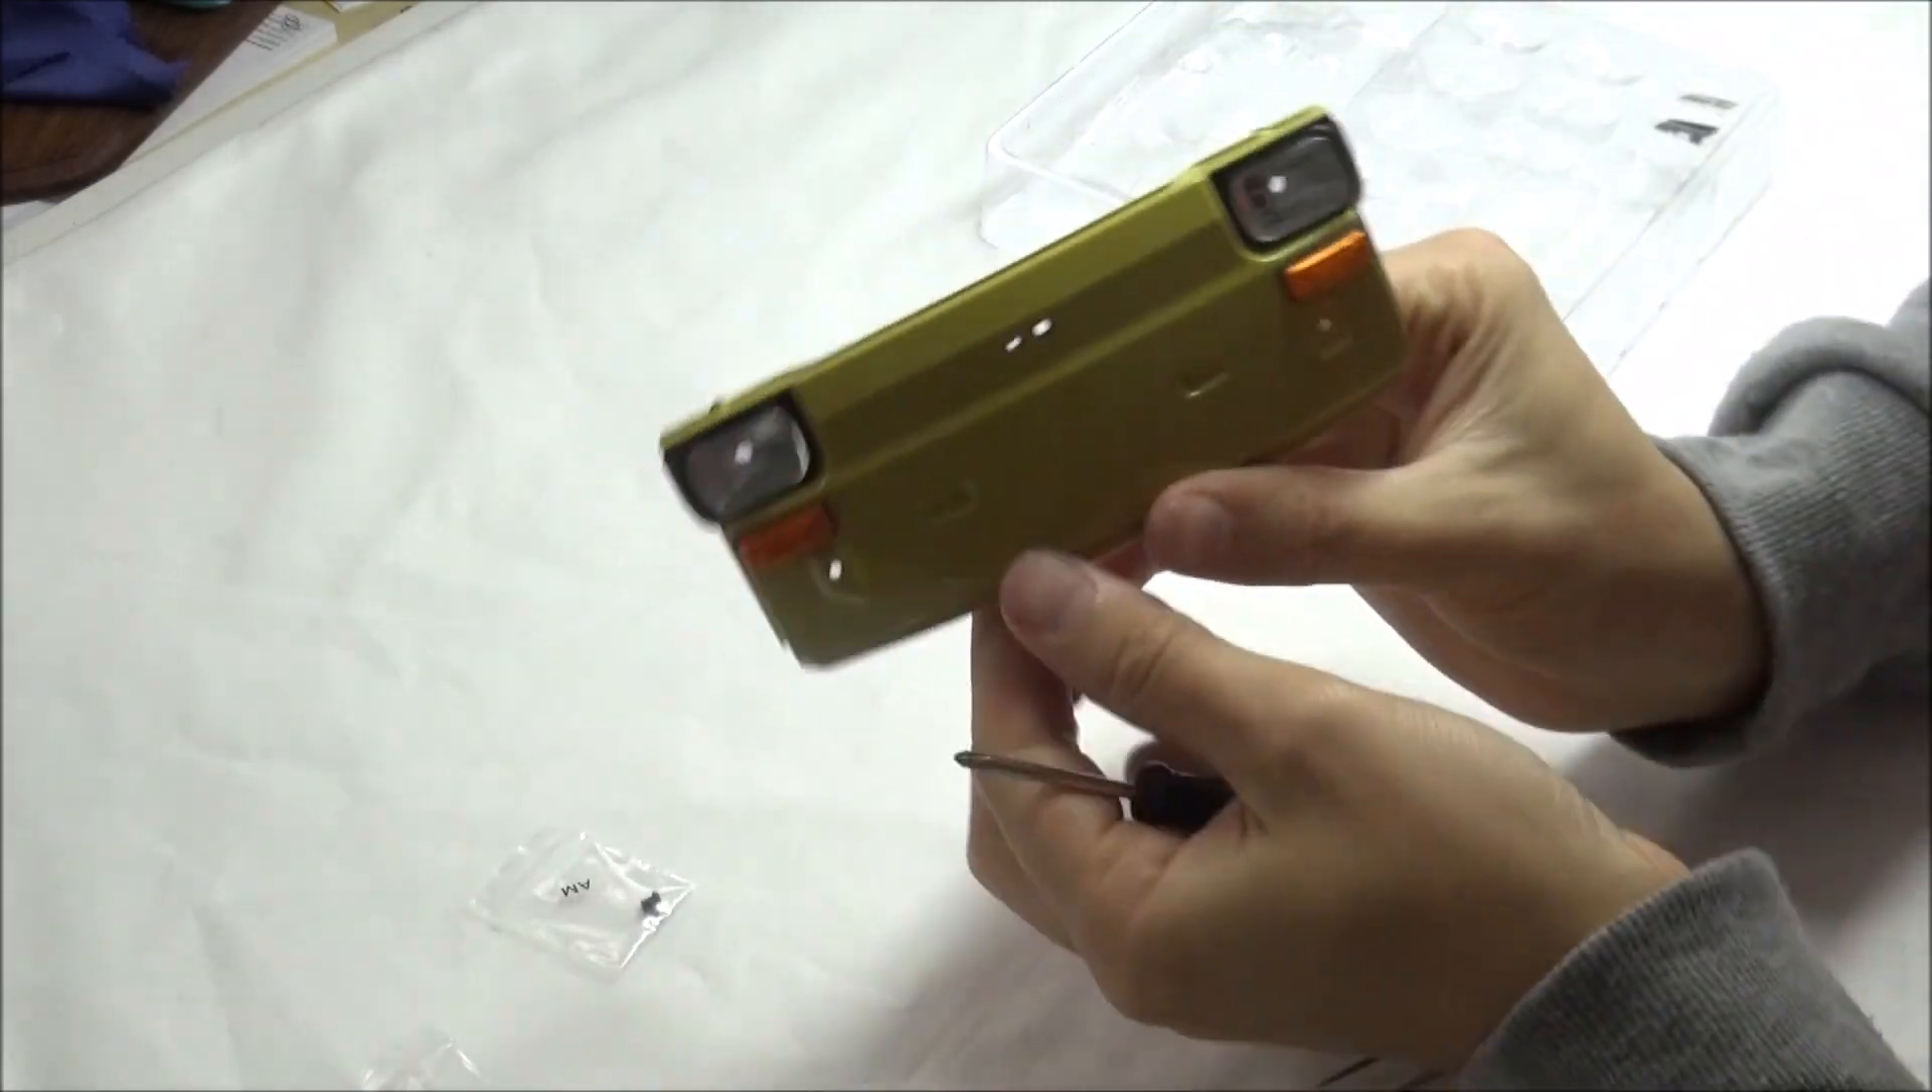So, dann haben wir jetzt auch die zwei Blinker jetzt hier dran.